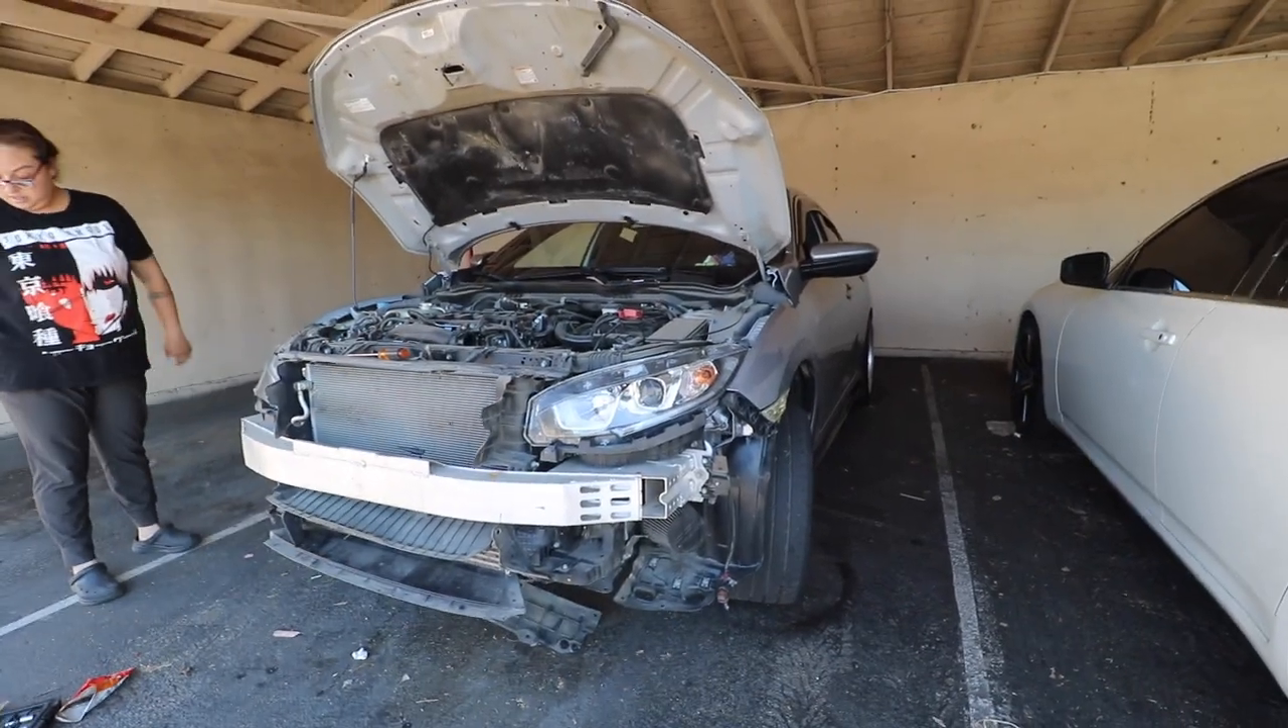Obviously you can see that we took the bumper off.